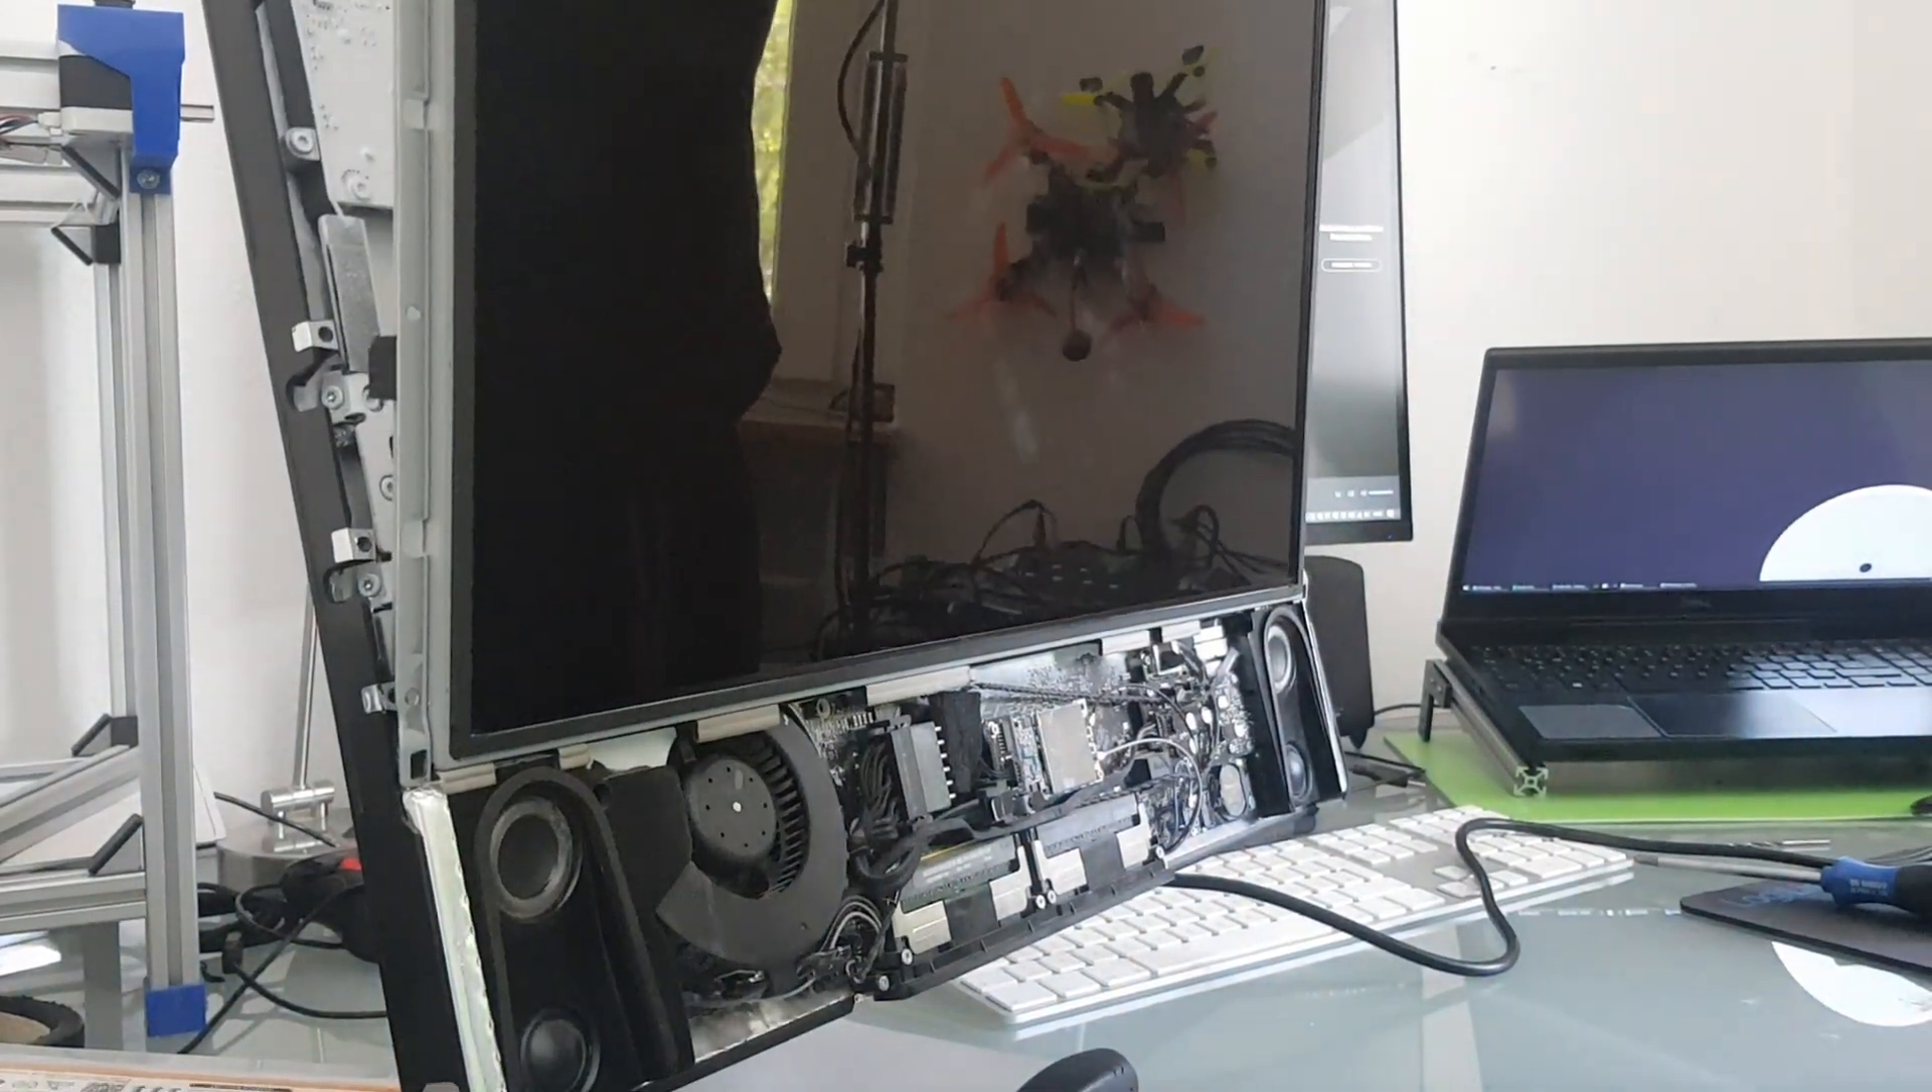To begin my work, I disassembled the iMac and got down again to the display panel.